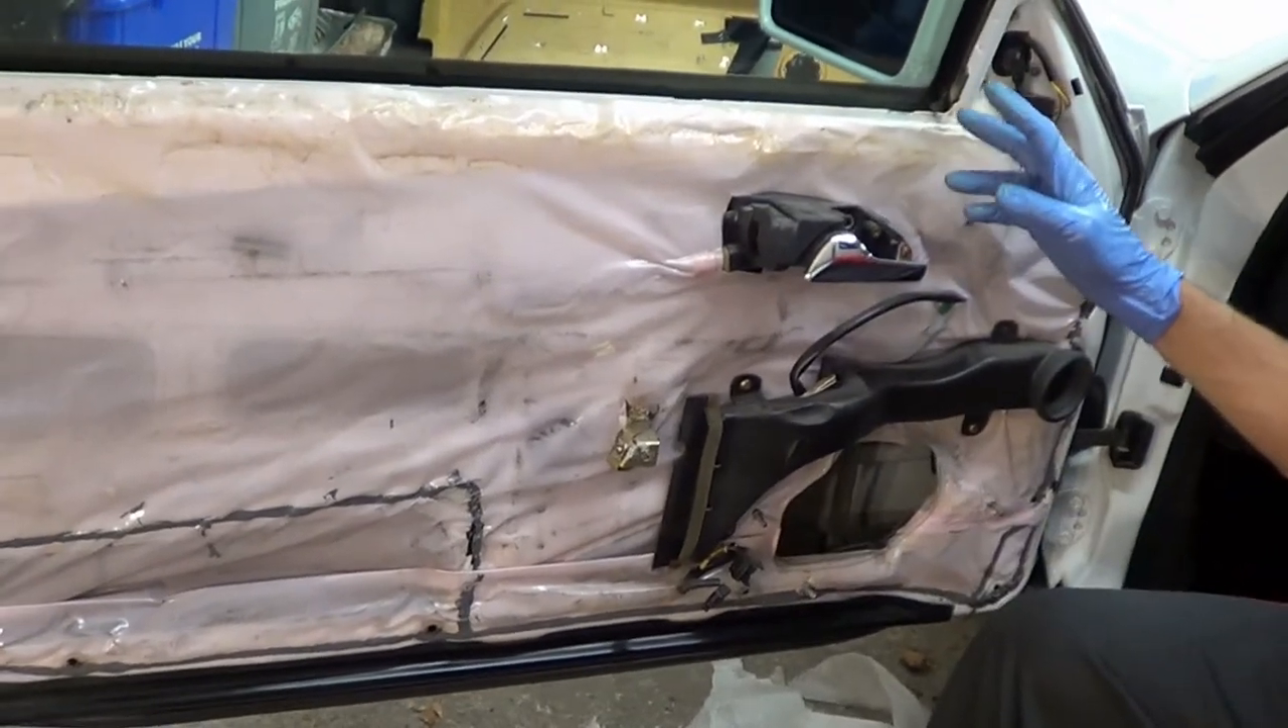Now, again, so we've got the door panel off and the speakers are all out.